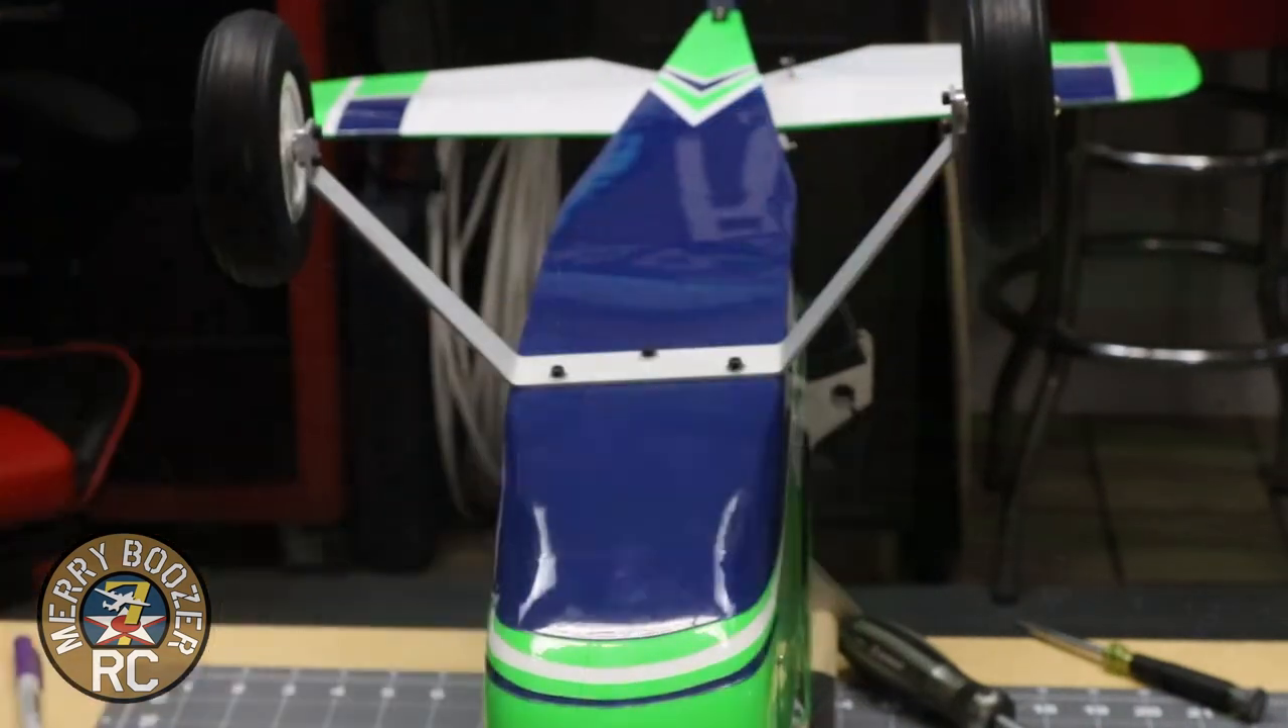All right Wheels on Looks good.